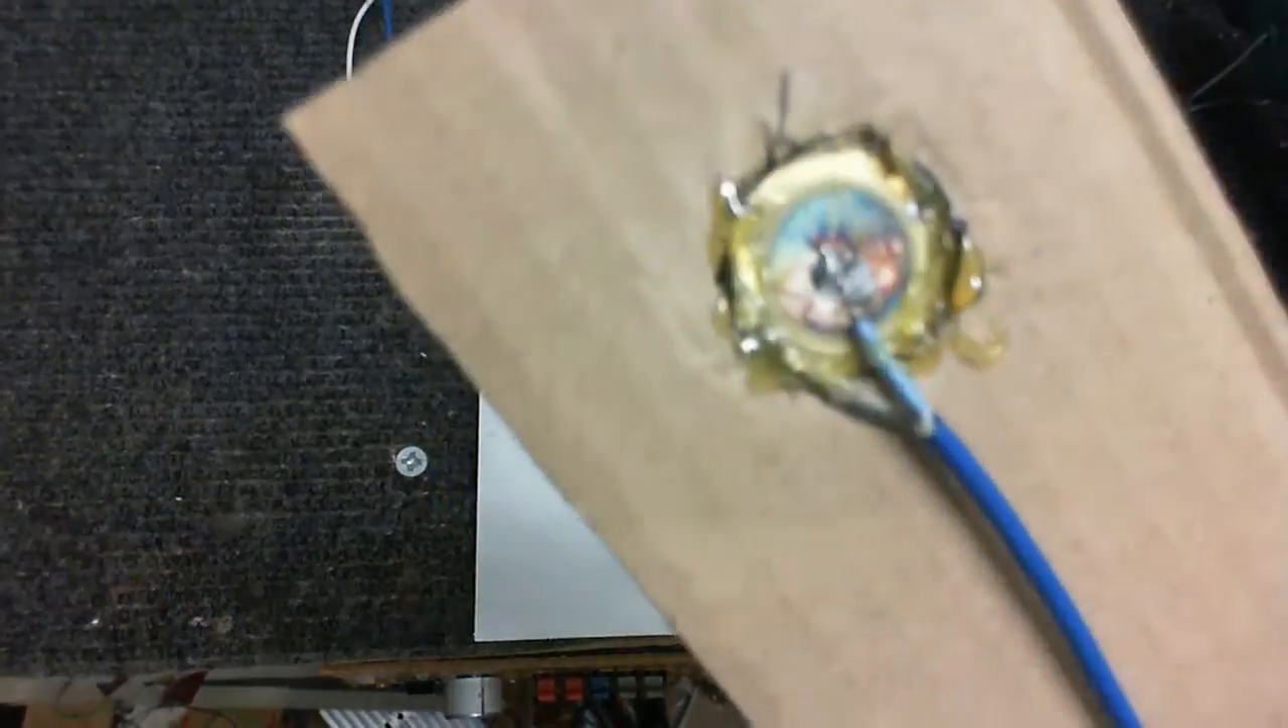Here's the little hole cut in the cardboard, and I've hot glued the piezo element in place, as you can see.